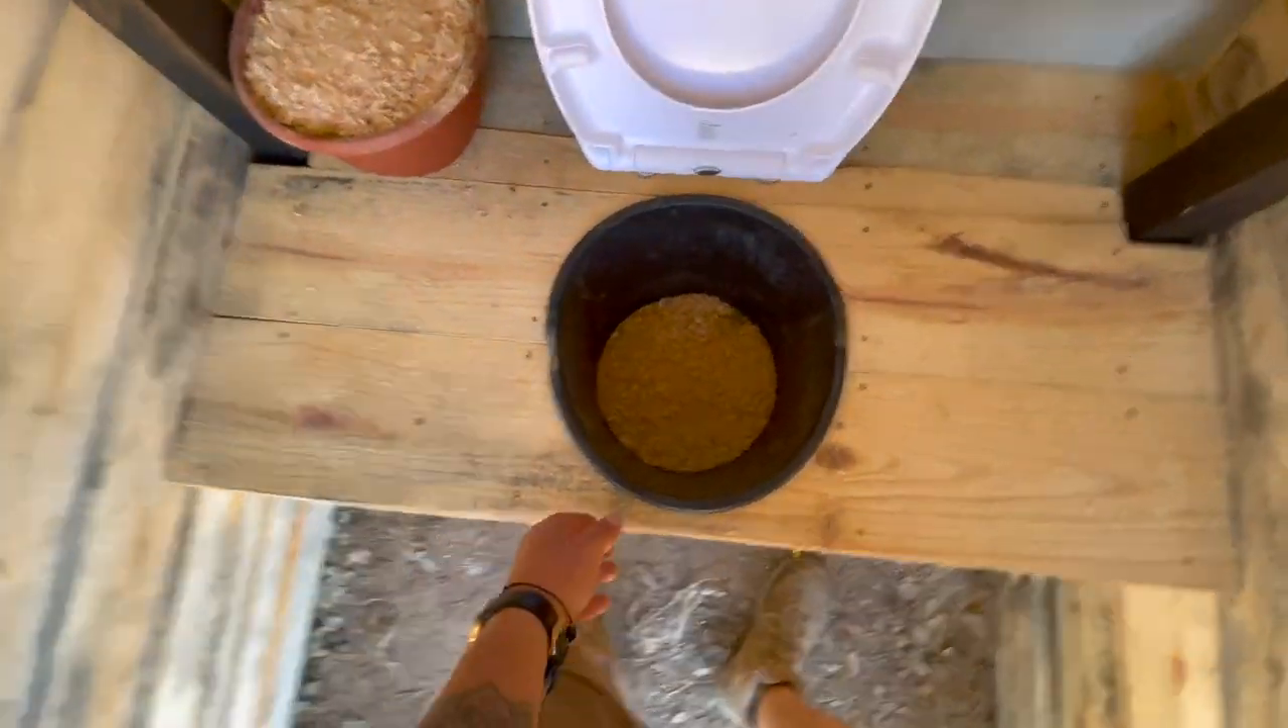This is the bucket, it fits in here perfectly, see, just like that.